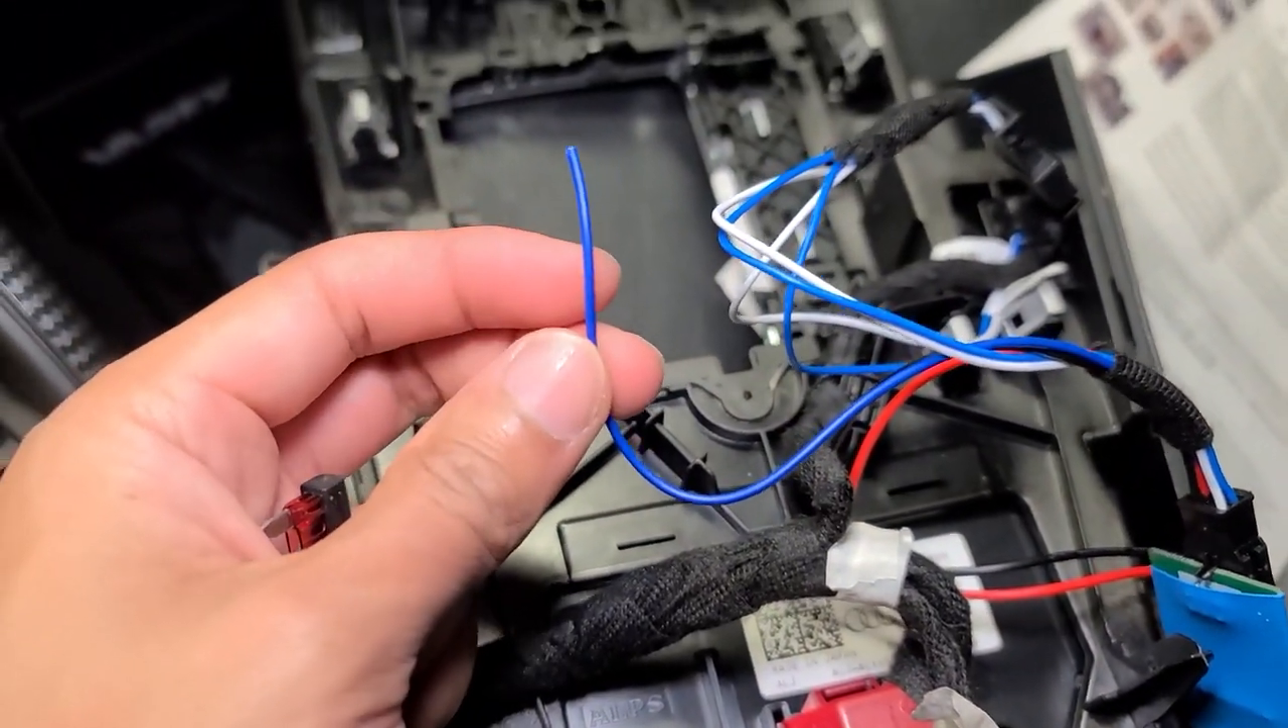The only thing that we have not connected from the aftermarket harness is this like purplish blue wire.